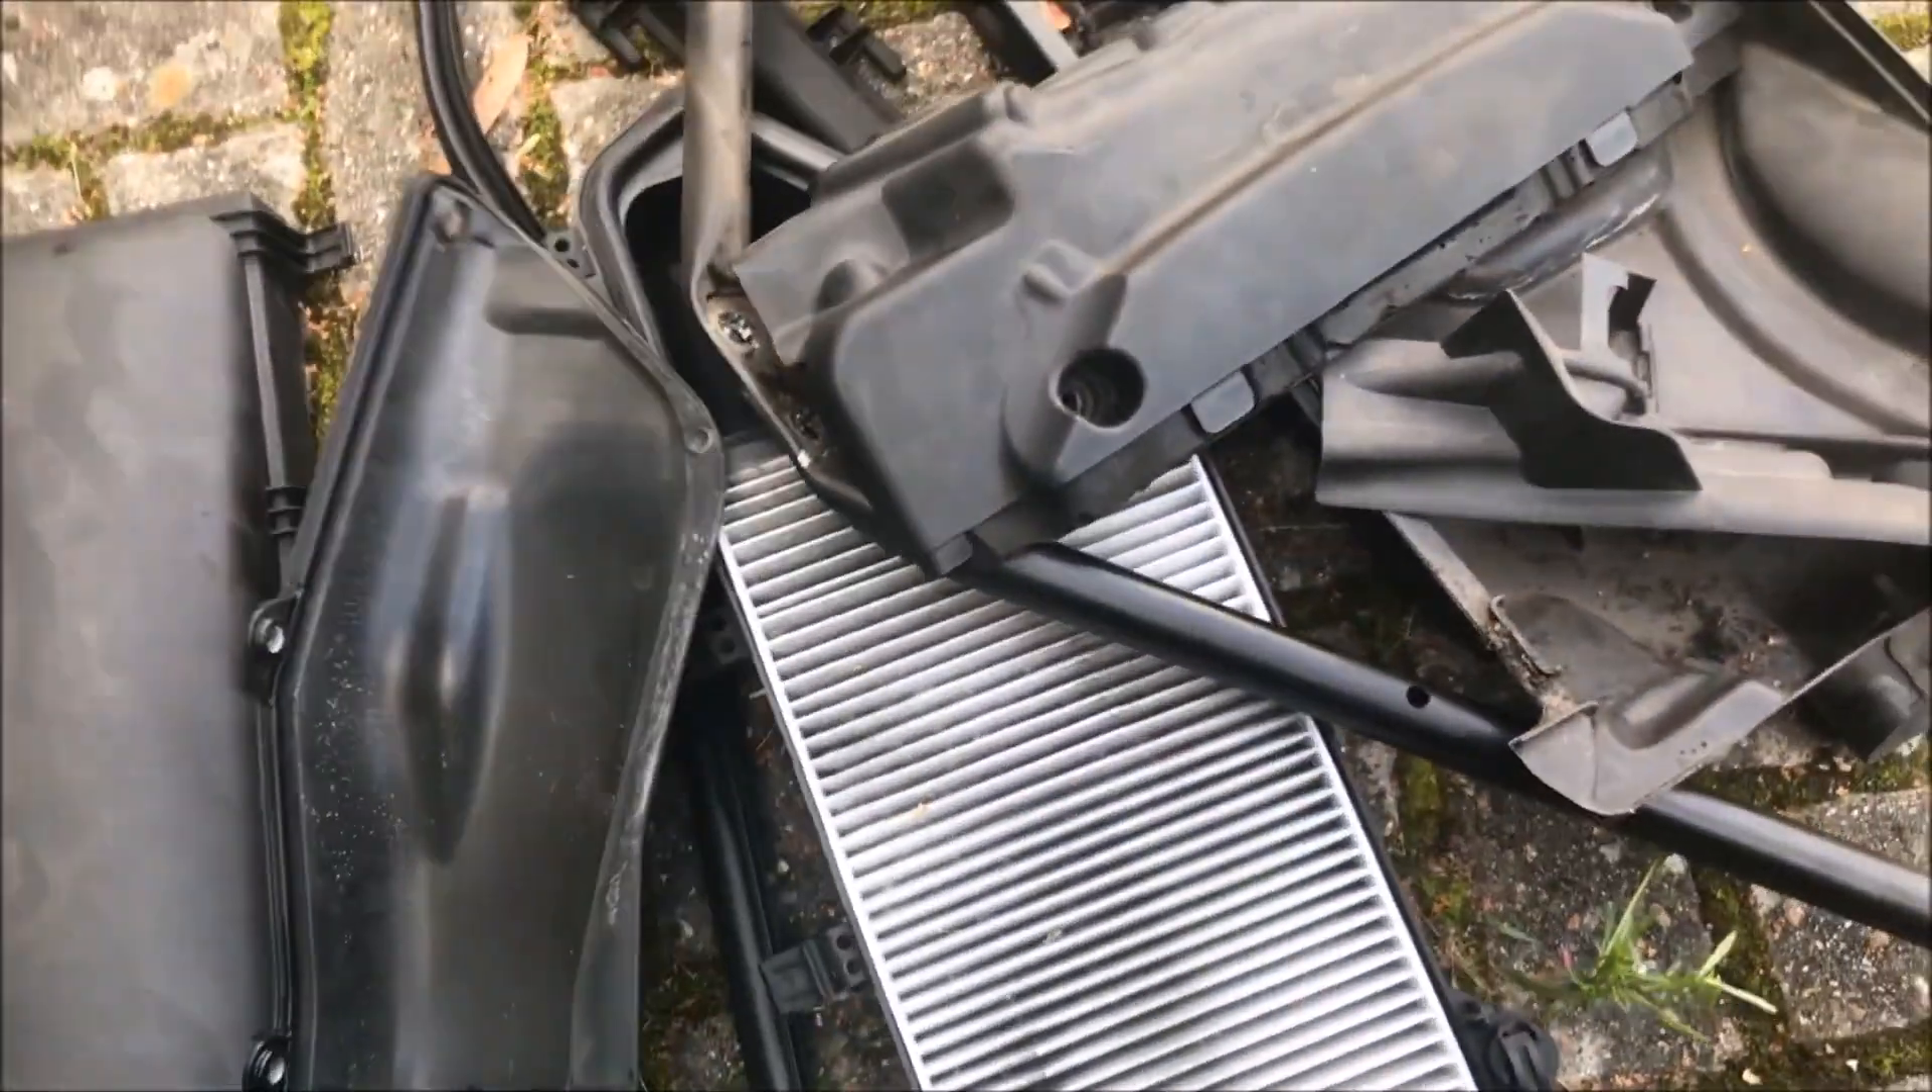Taken the scuttle panel covers off with the pollen filters those we changed.